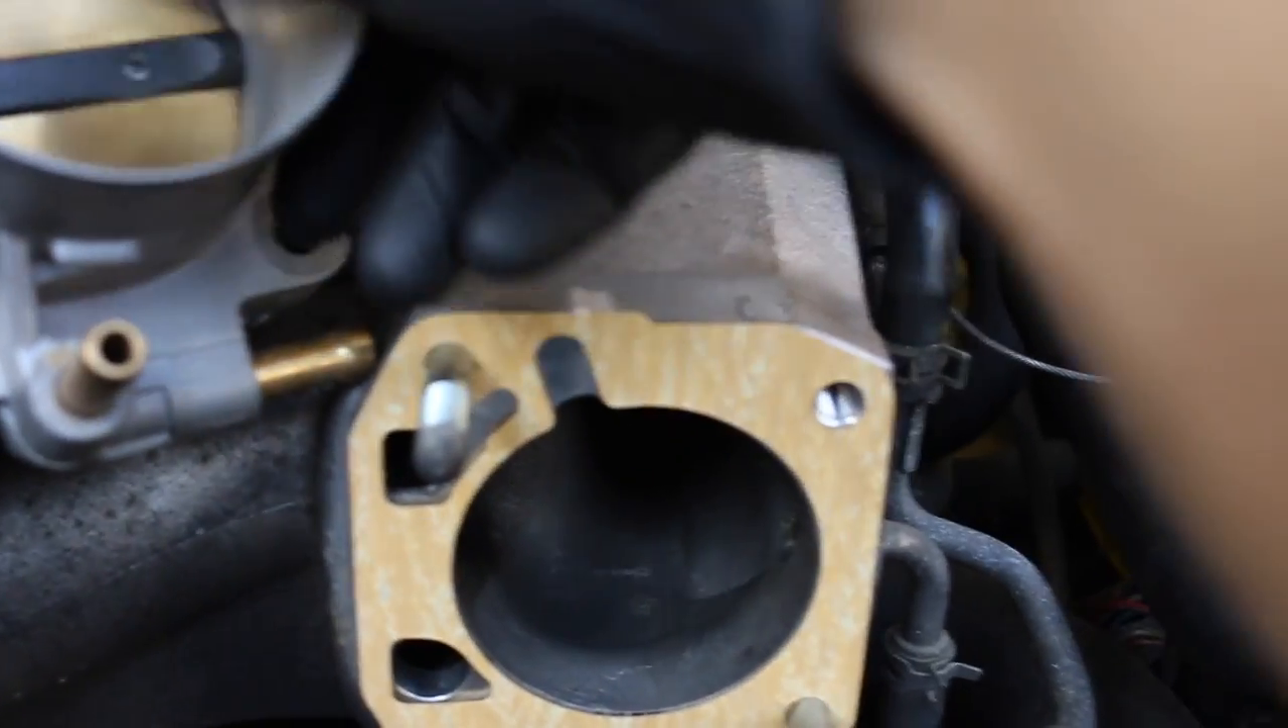Just stick on the new gasket. Perfect fit.